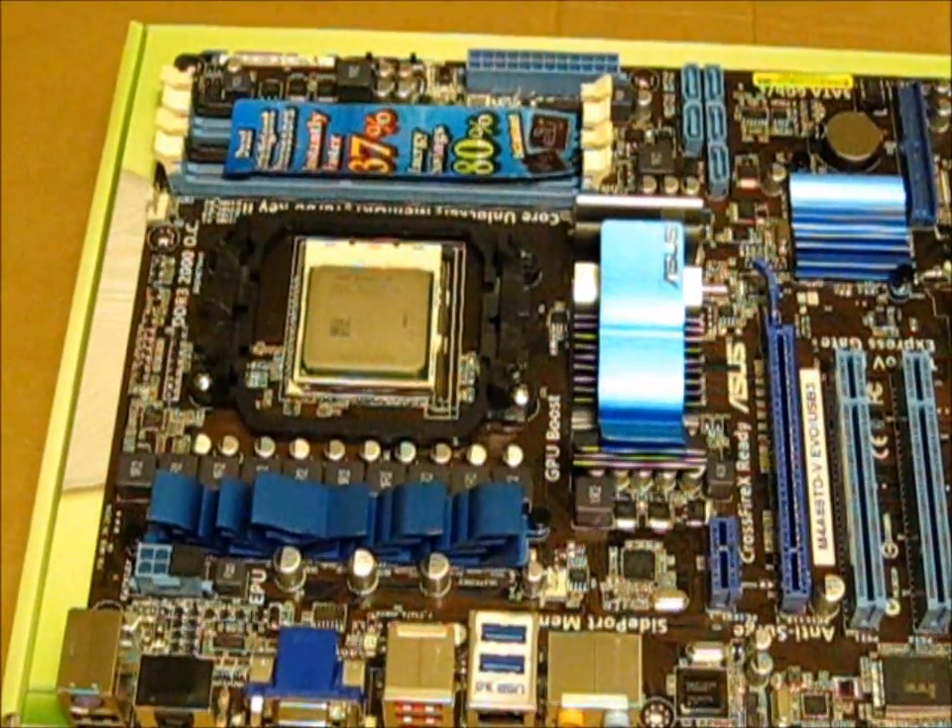So, that now is the processor in place on the motherboard.